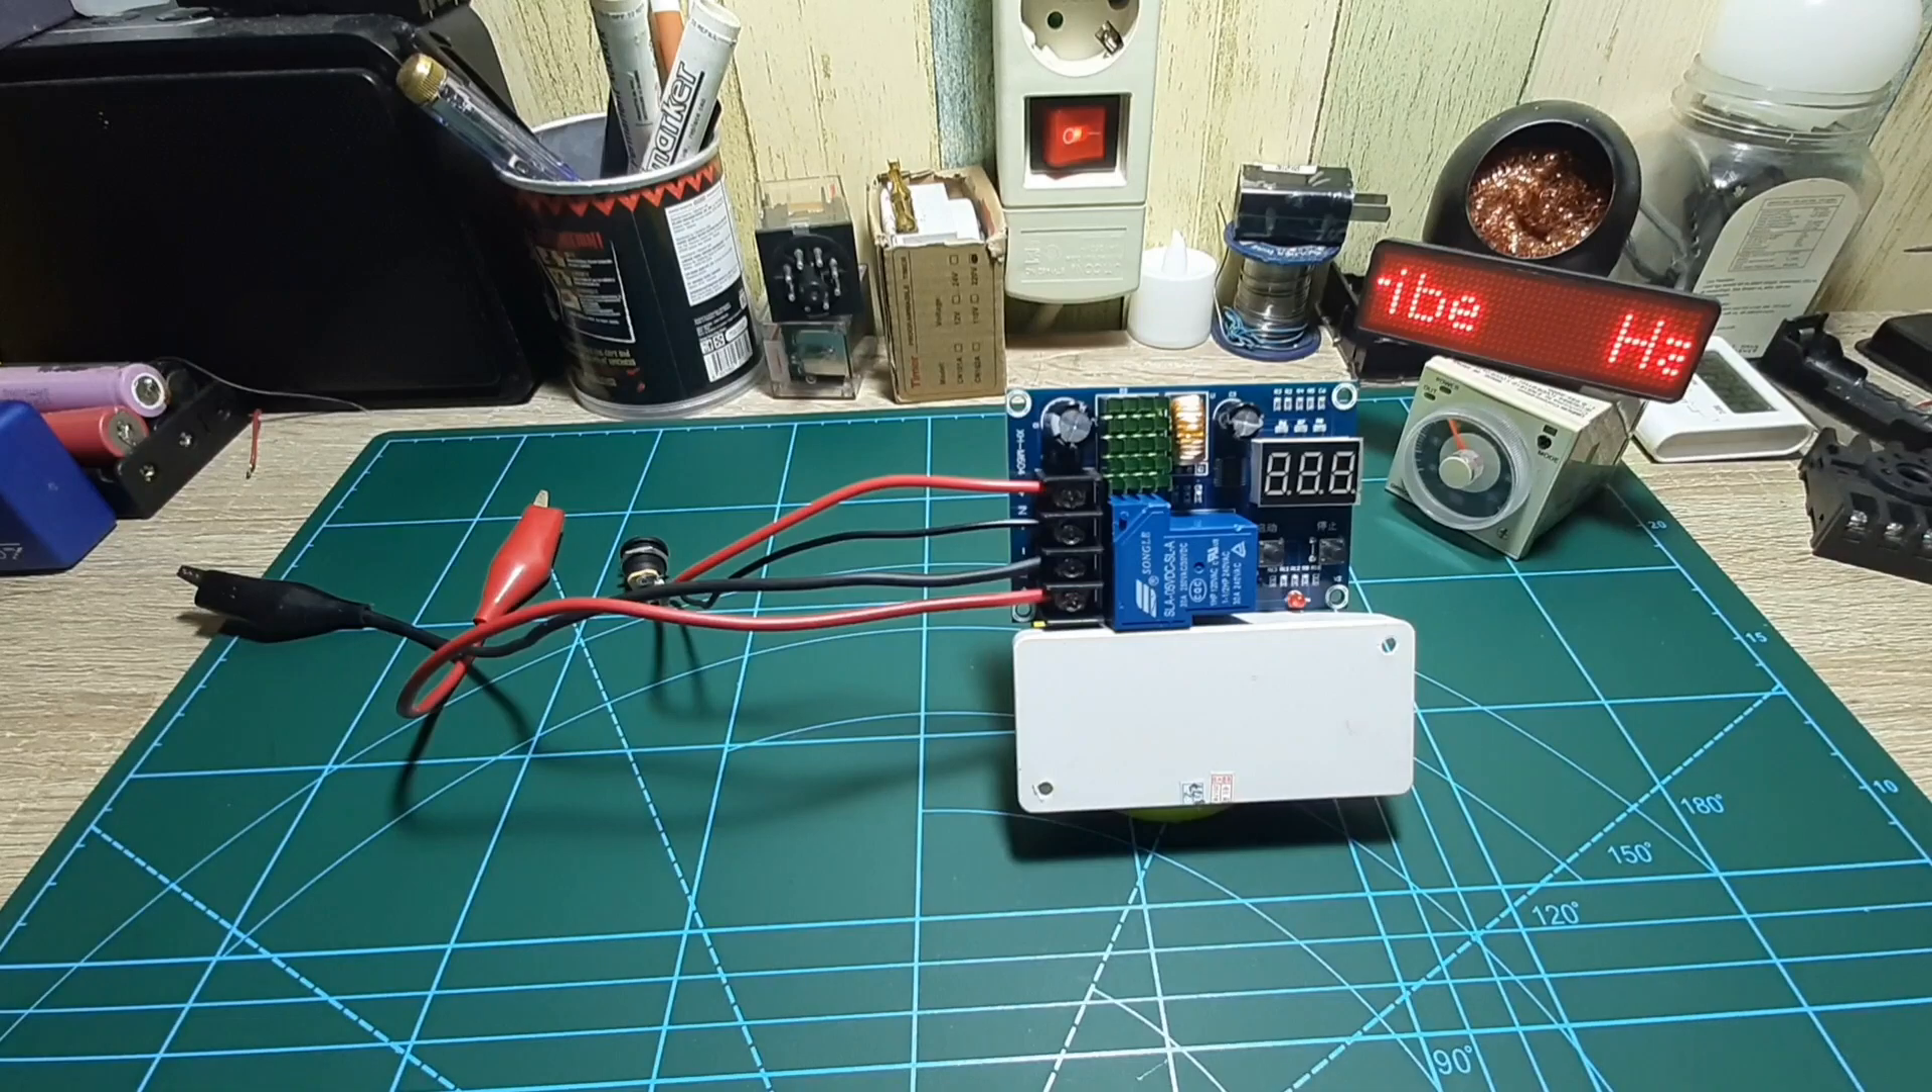Jadi, sudah saya pasang ya kabelnya ya. Yaitu, kabel yang atas ini ya.